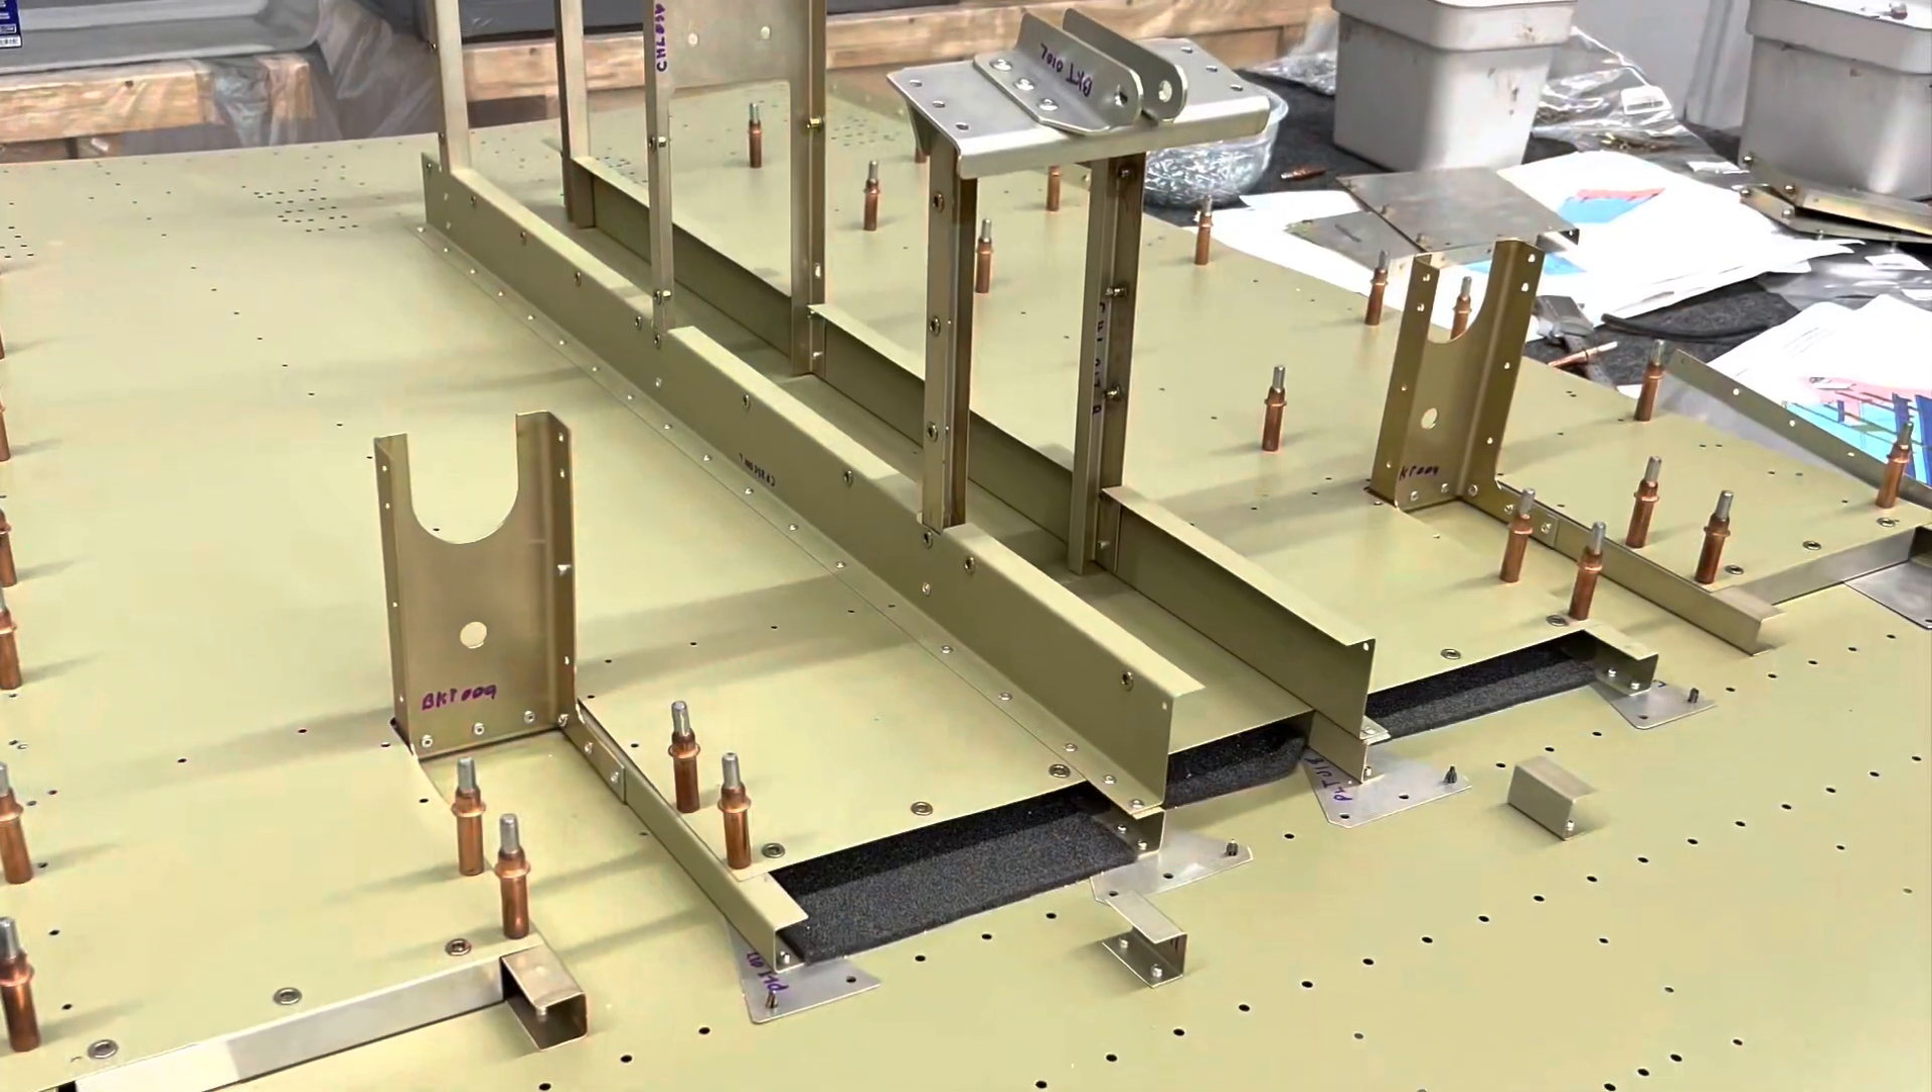I've got all these channels in place and some reinforcing plates.